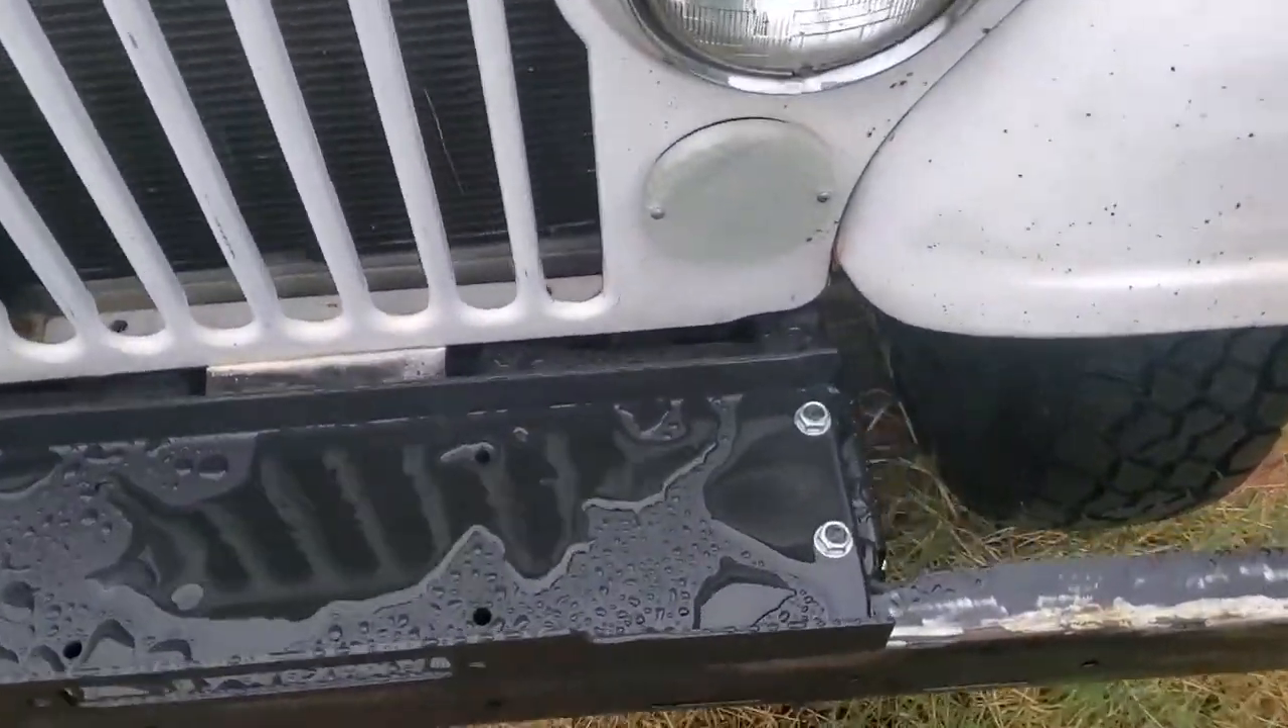I did get the winch plate finished, and I got it set up and mounted and tightened down.